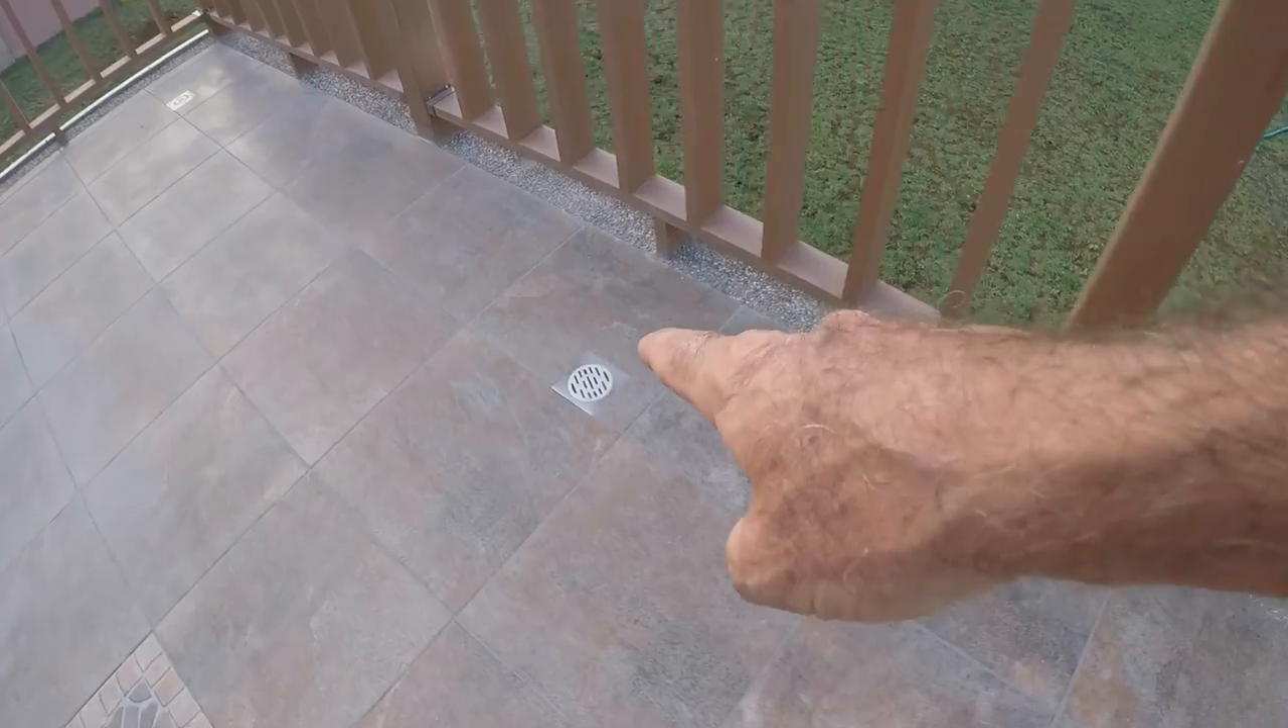It also looks like to me that all the grouting is done. And the floor drains are installed on the patio.